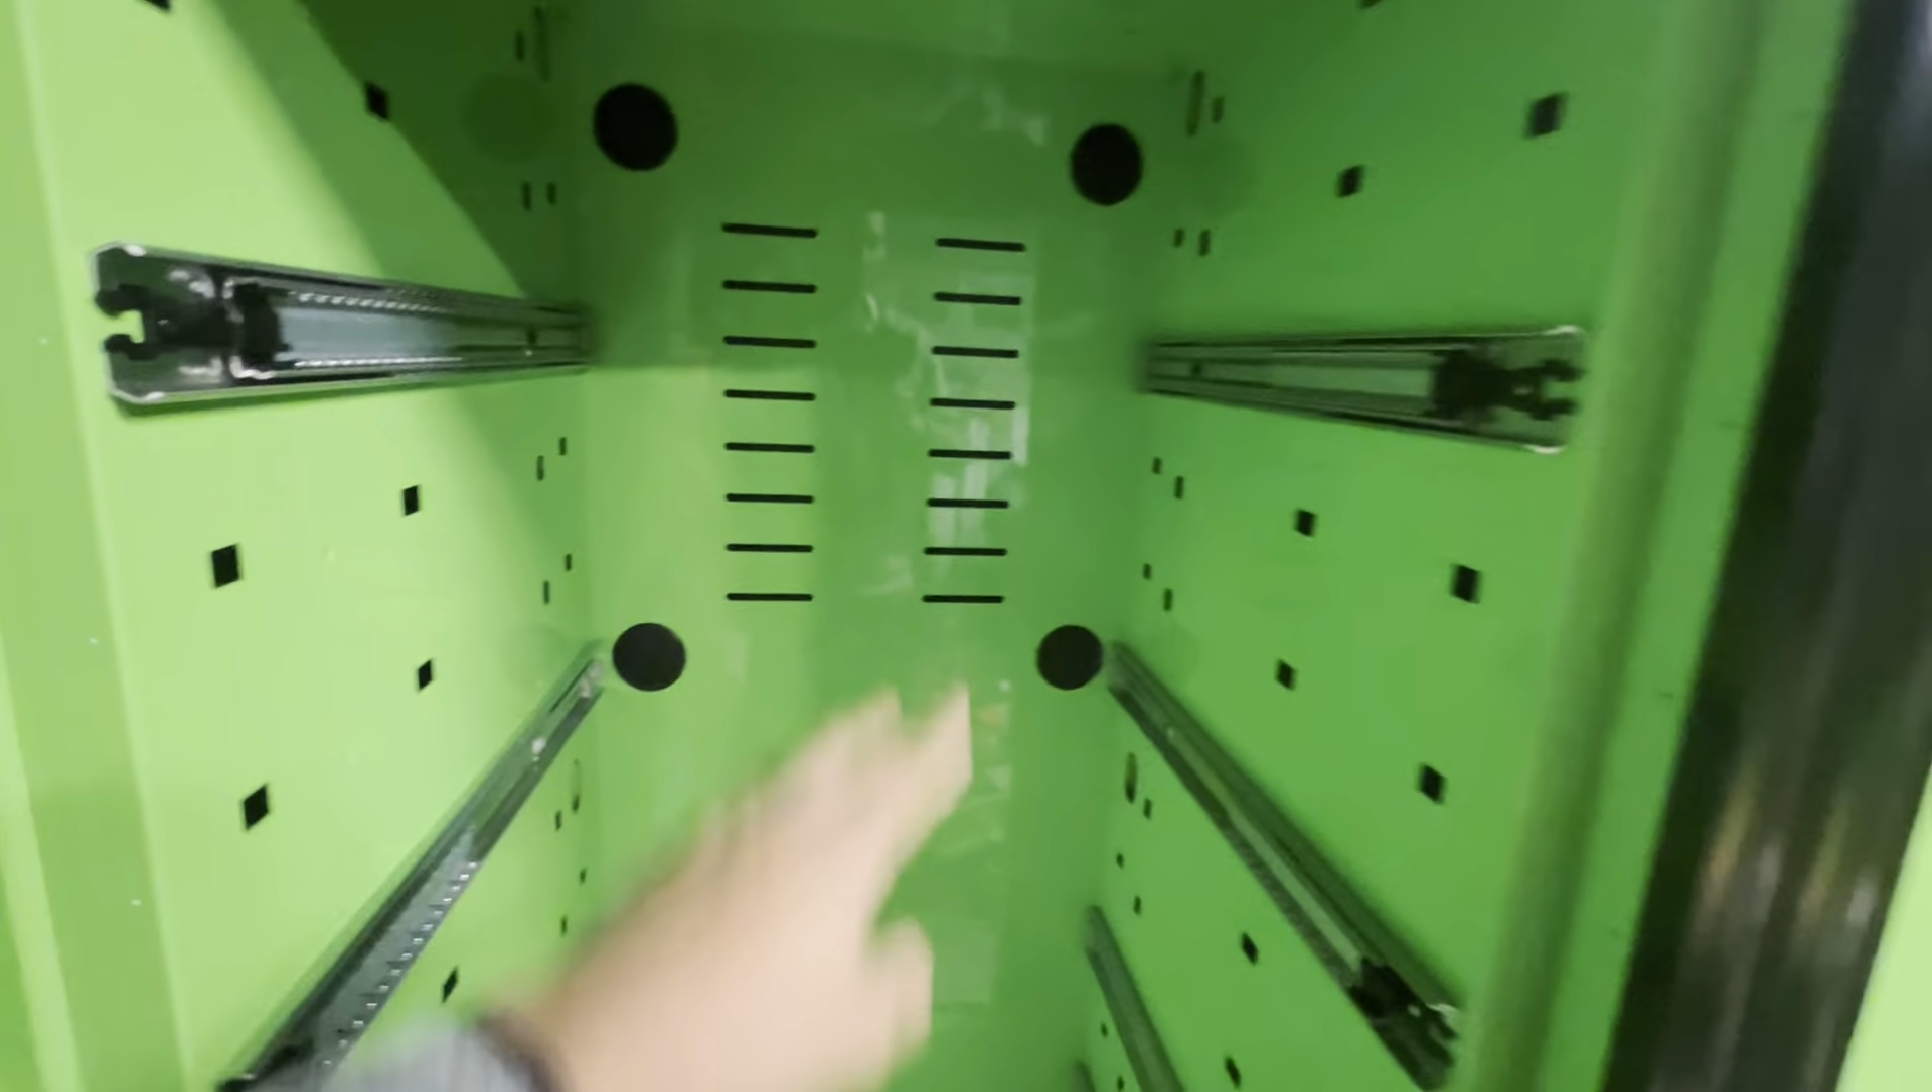I did put all the slides in here.